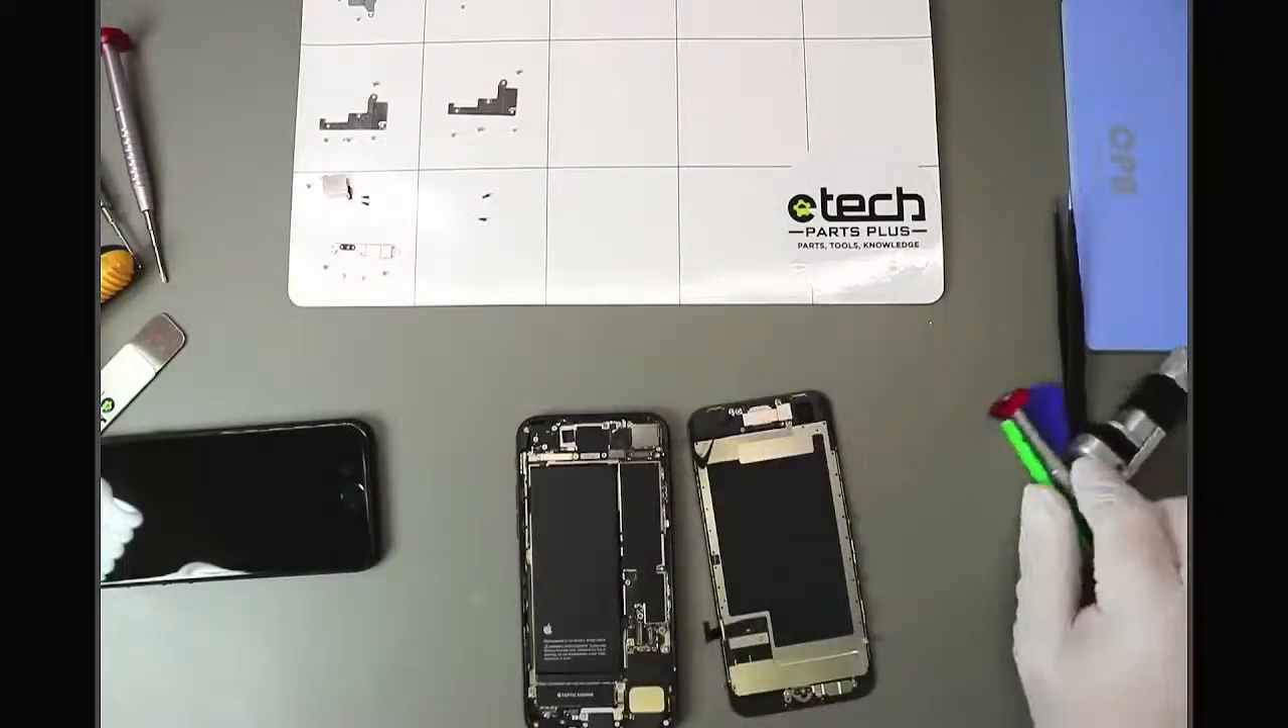So with that the screen is completely off of the phone.